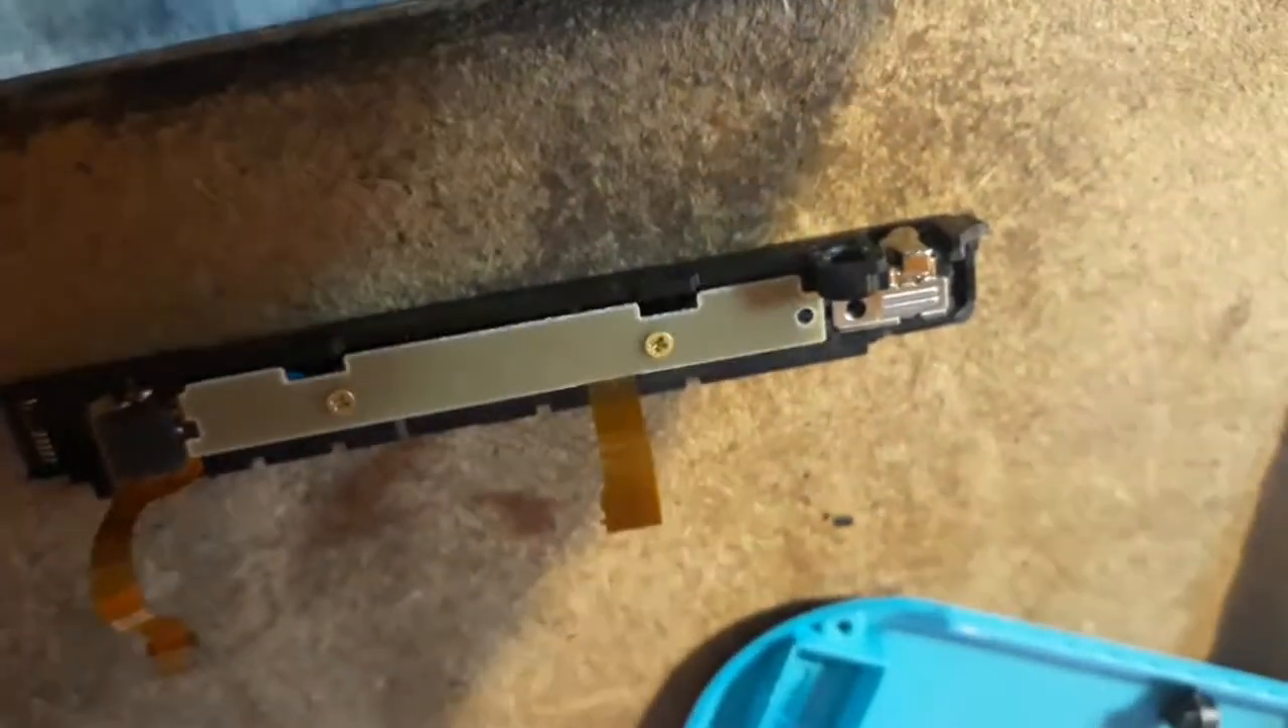There, now the metal plate's back in.